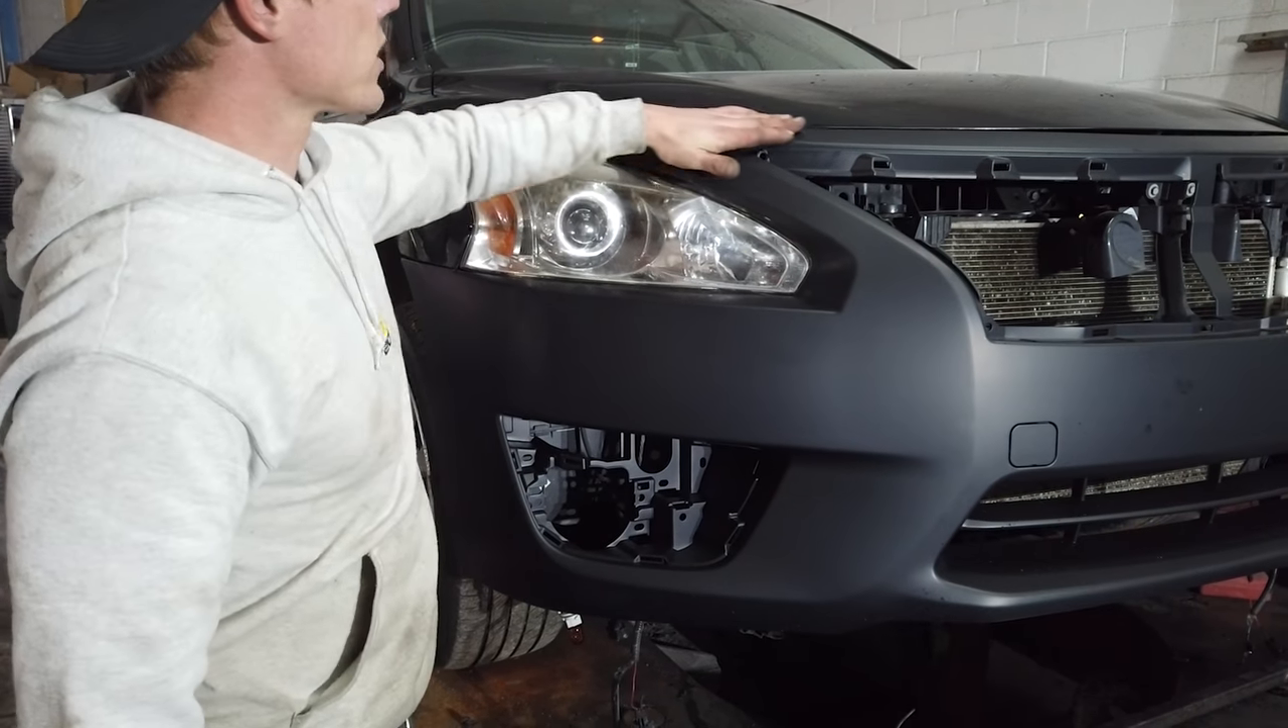The headlight fits real nice. It fits into the bumper real good.